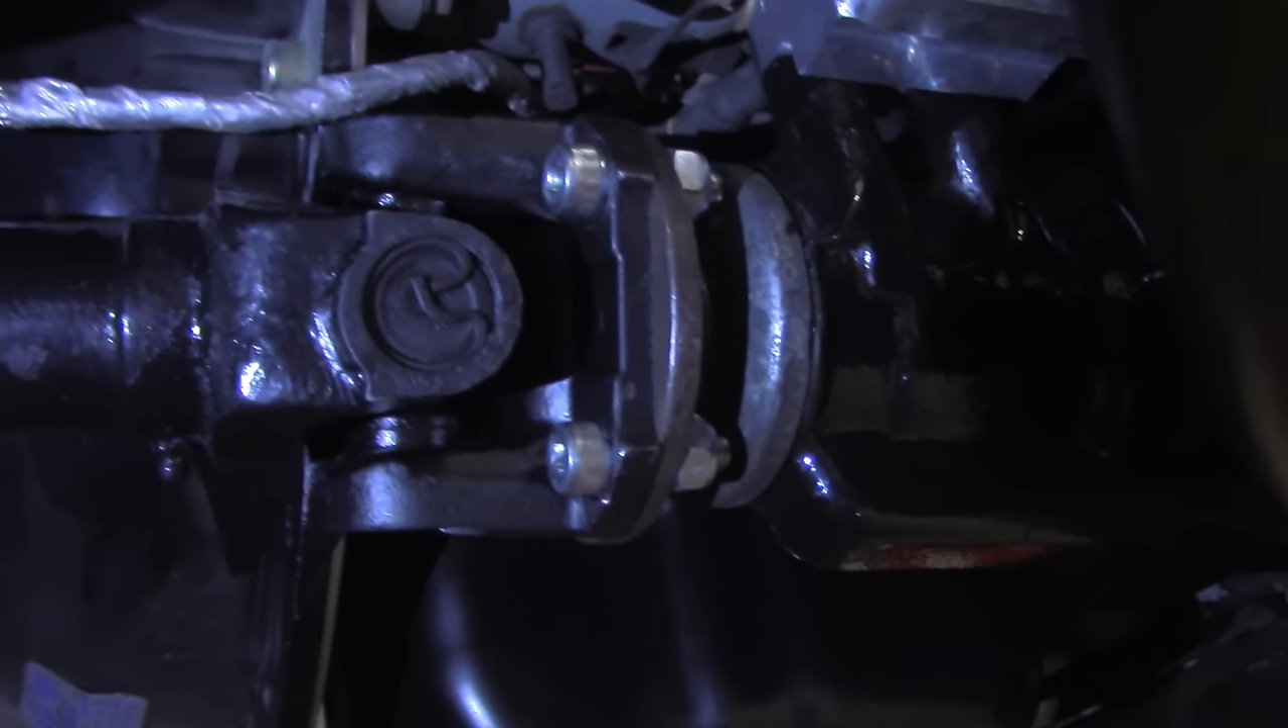Drive shaft is in with all the bolts for the first time.